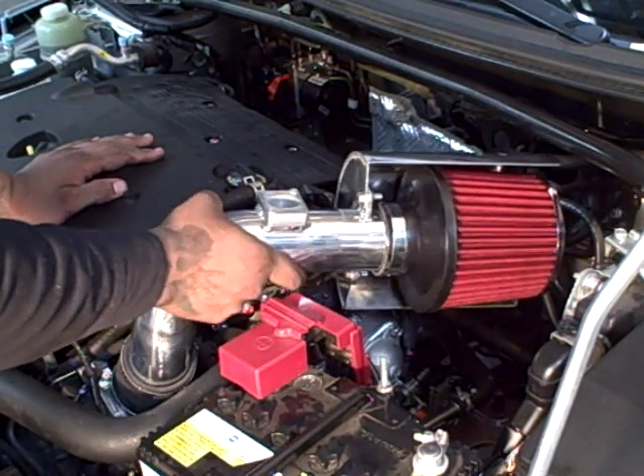On our intake we've already installed the heat shield as well as the filter which you can do outside the car.